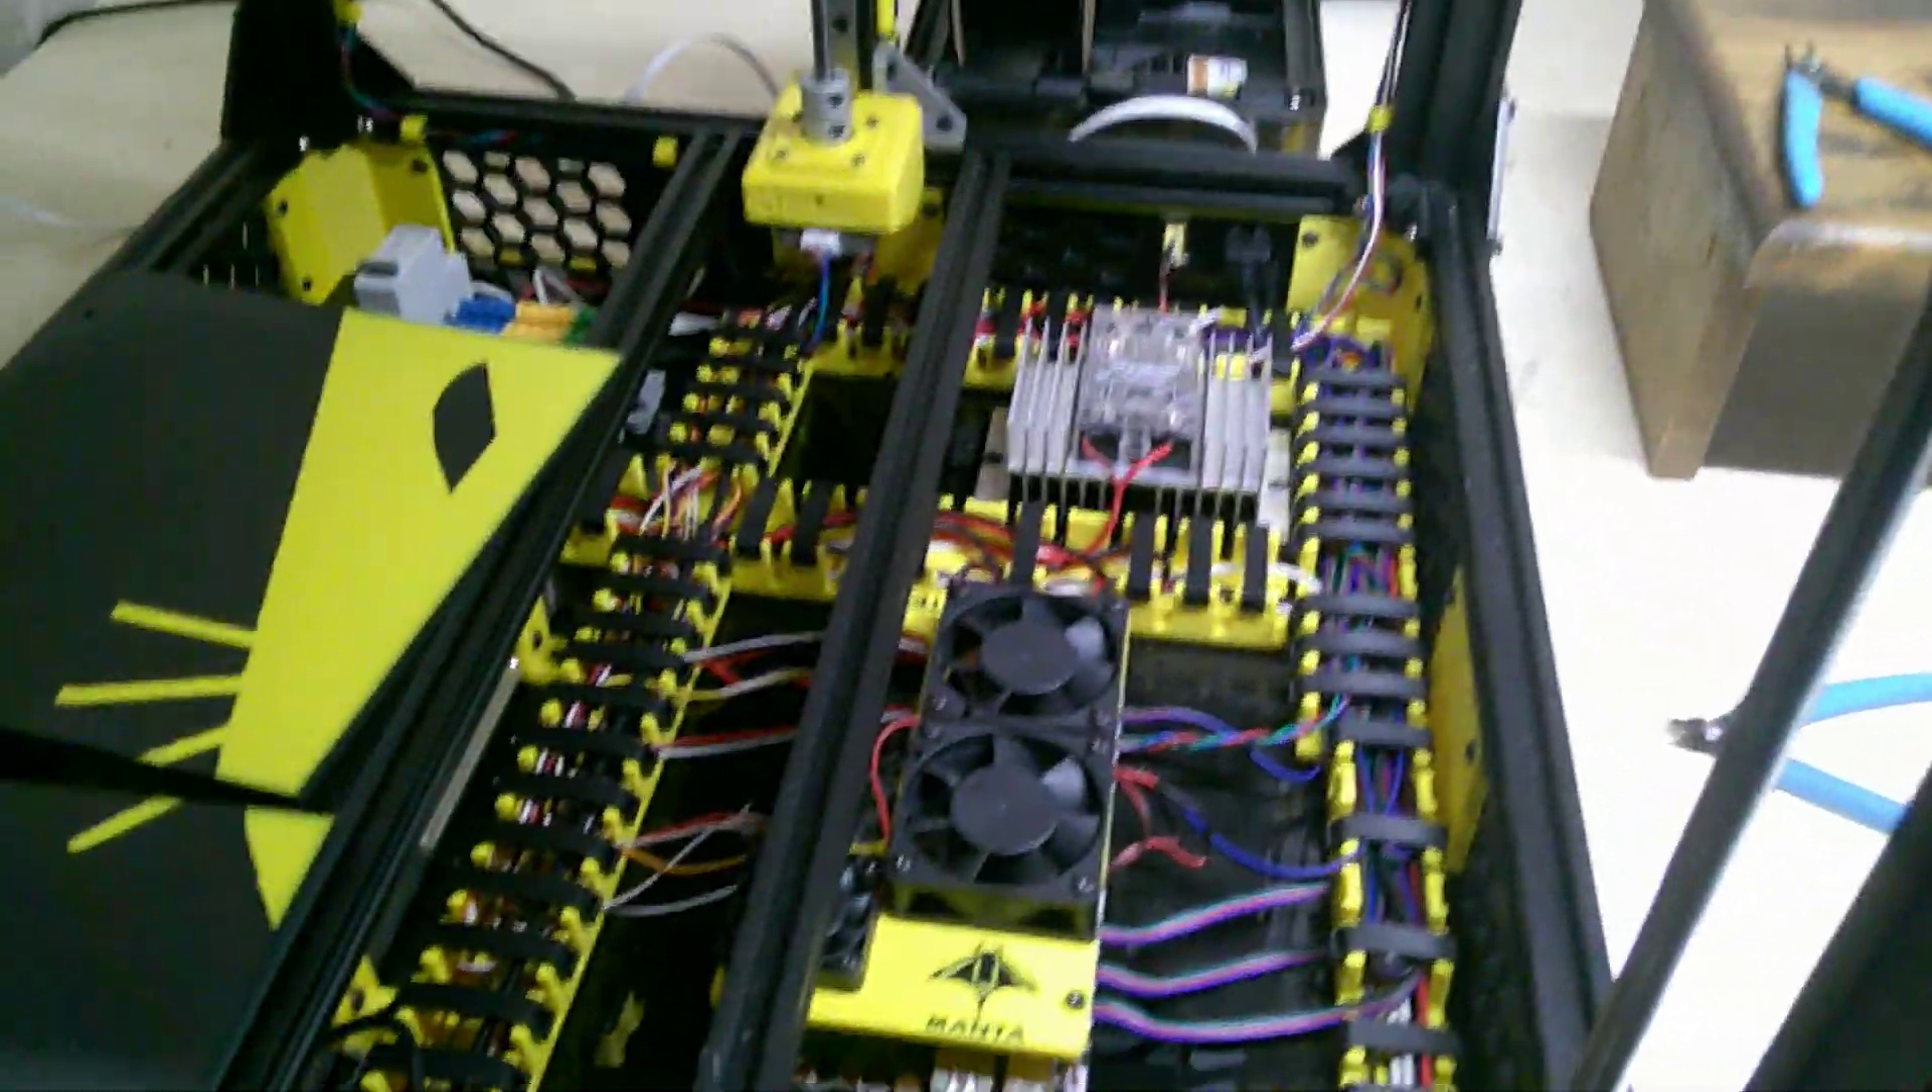We've created this base enclosure all around the bottom to house all the electronics, done all the wiring guides.